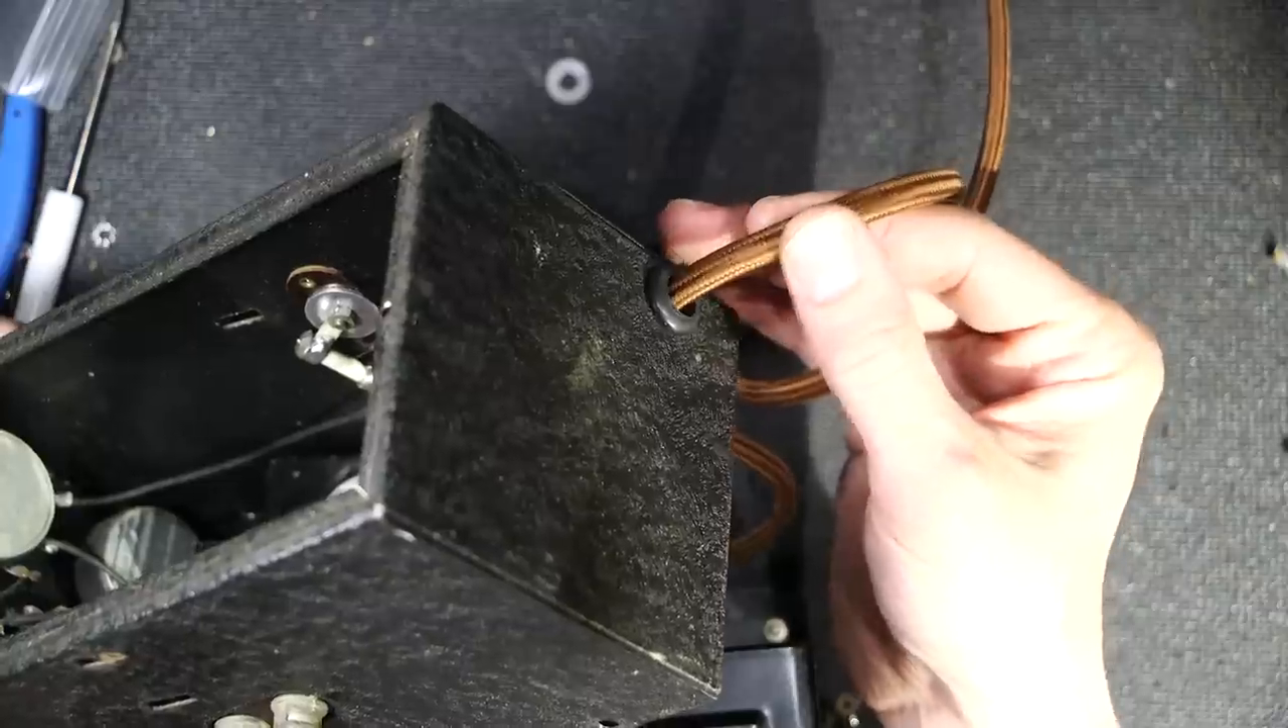See i put a new grommet in the back here as well for the new line cord to slide through a soft rubber grommet.